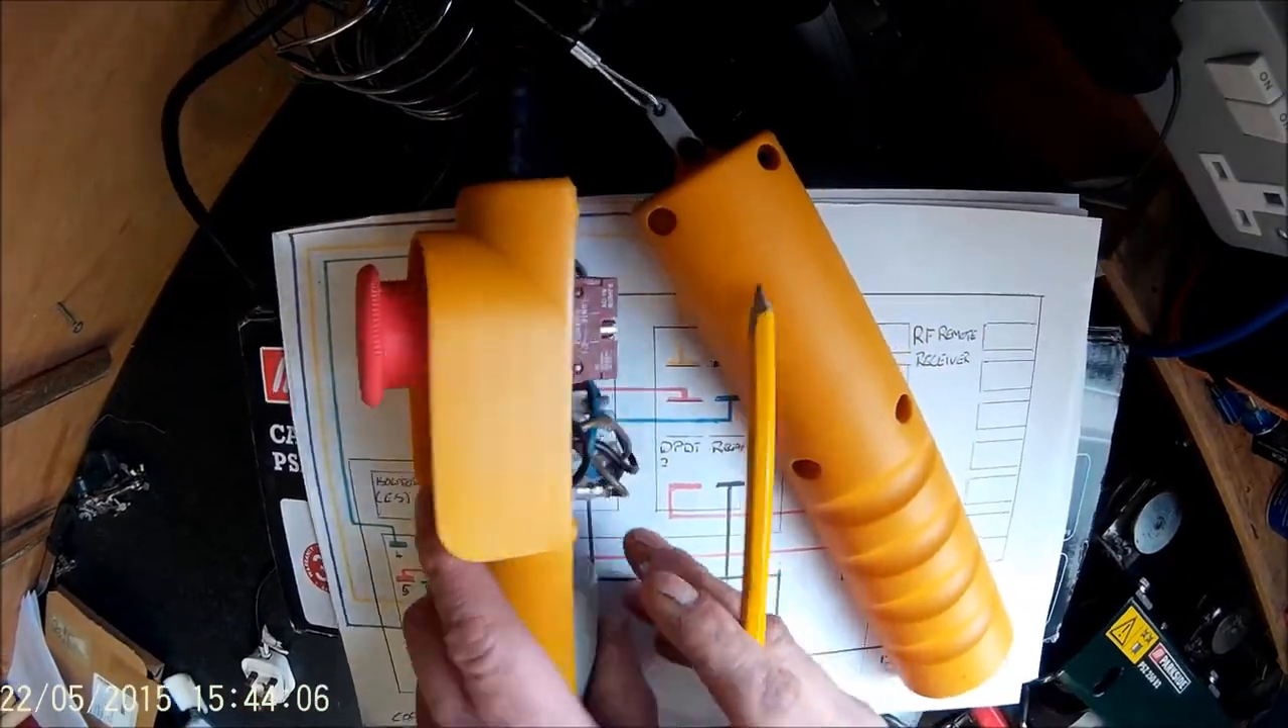I've got my pendant switch for my hoist, I've opened it now, it's just a standard pendant switch.